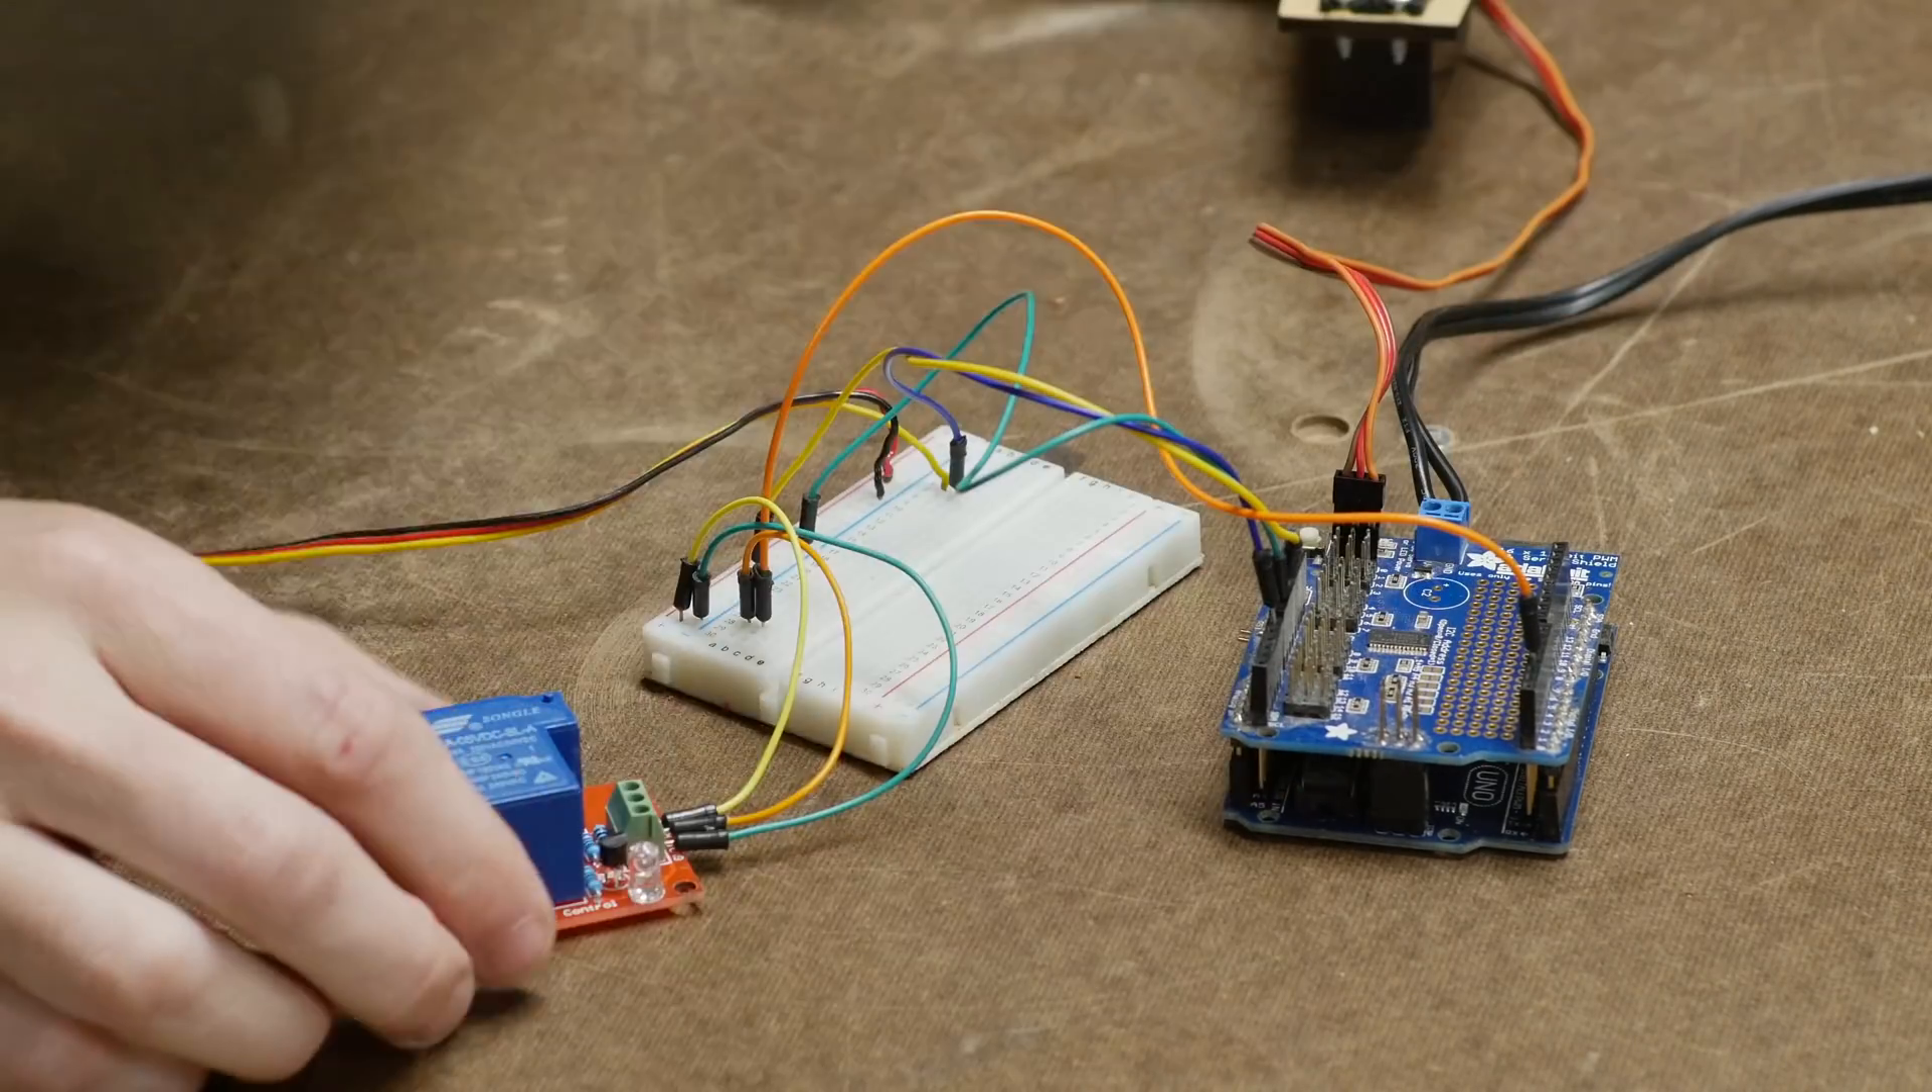I've got everything plugged into a breadboard here for prototyping, but eventually all of these wires will go onto the shield.